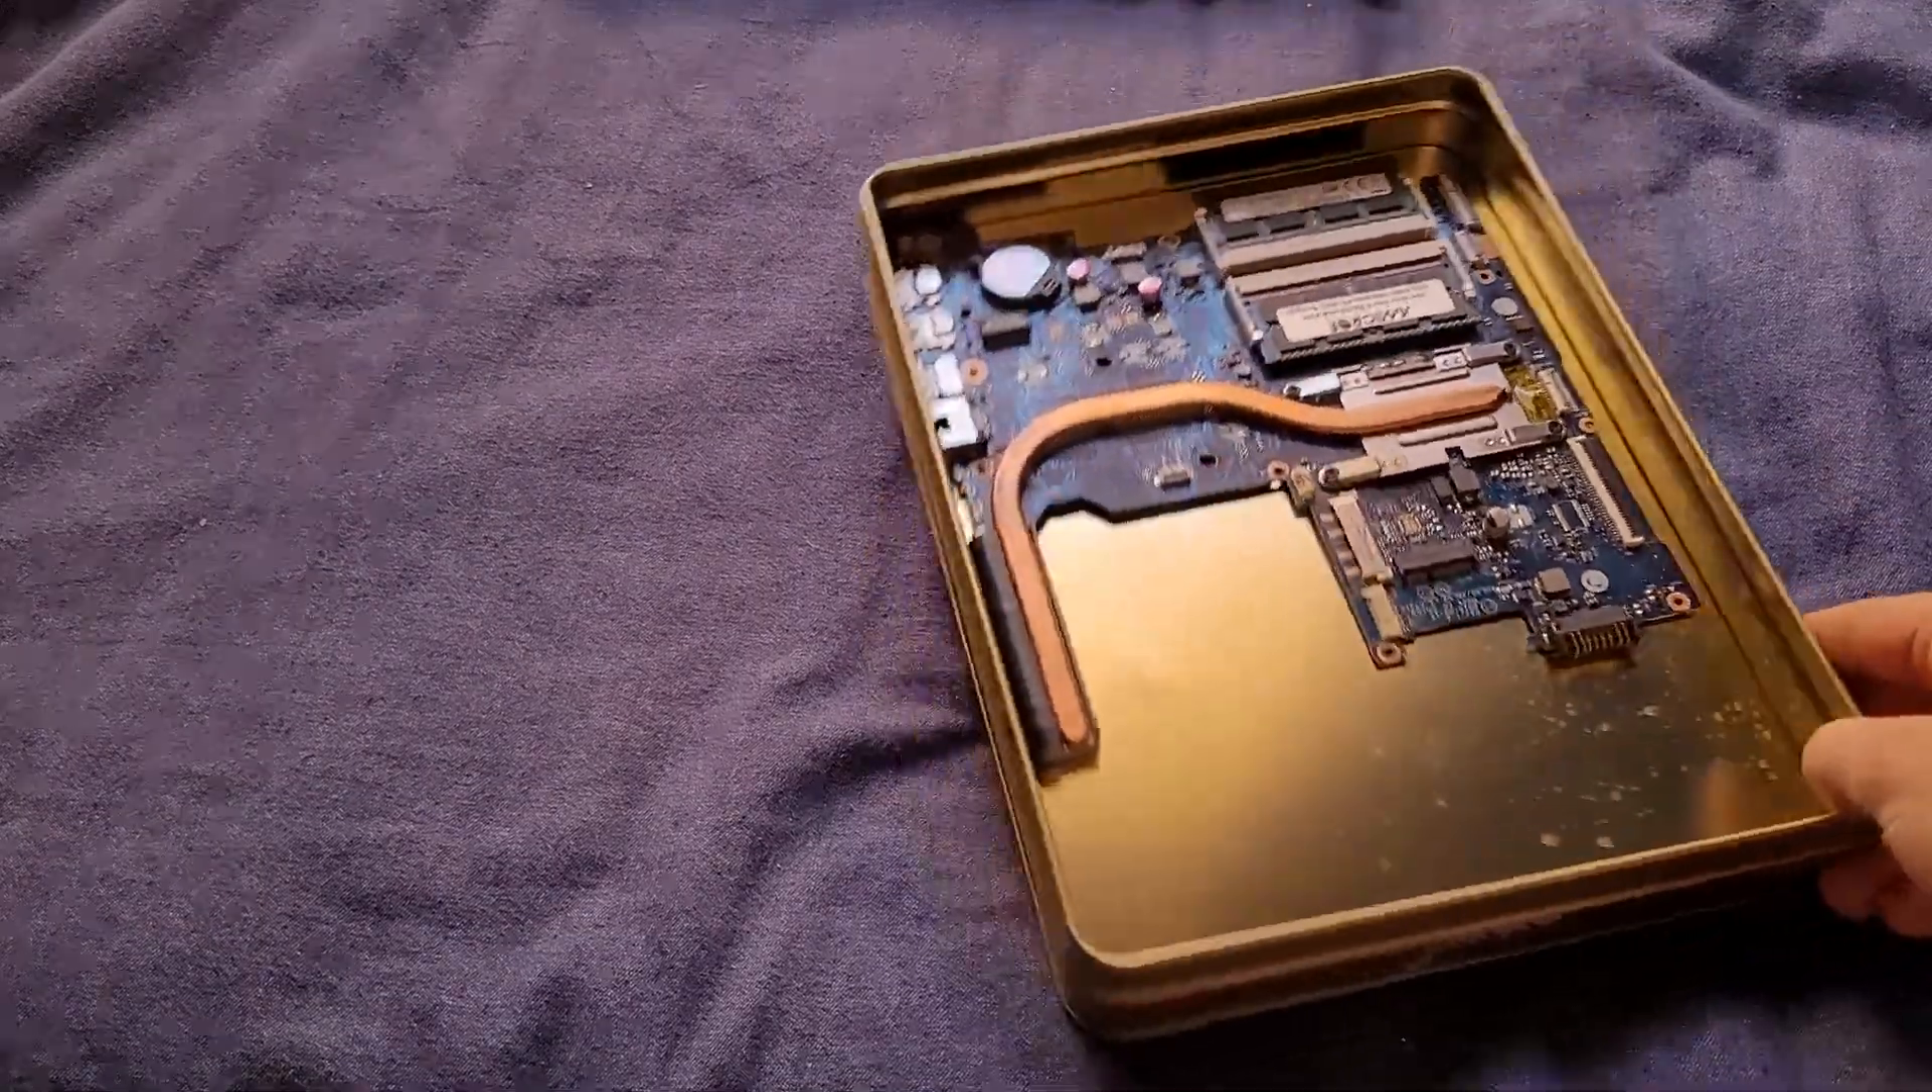Okay. Board, cookie tin. It fits. It fits almost perfectly. Look at that. Oh my God.